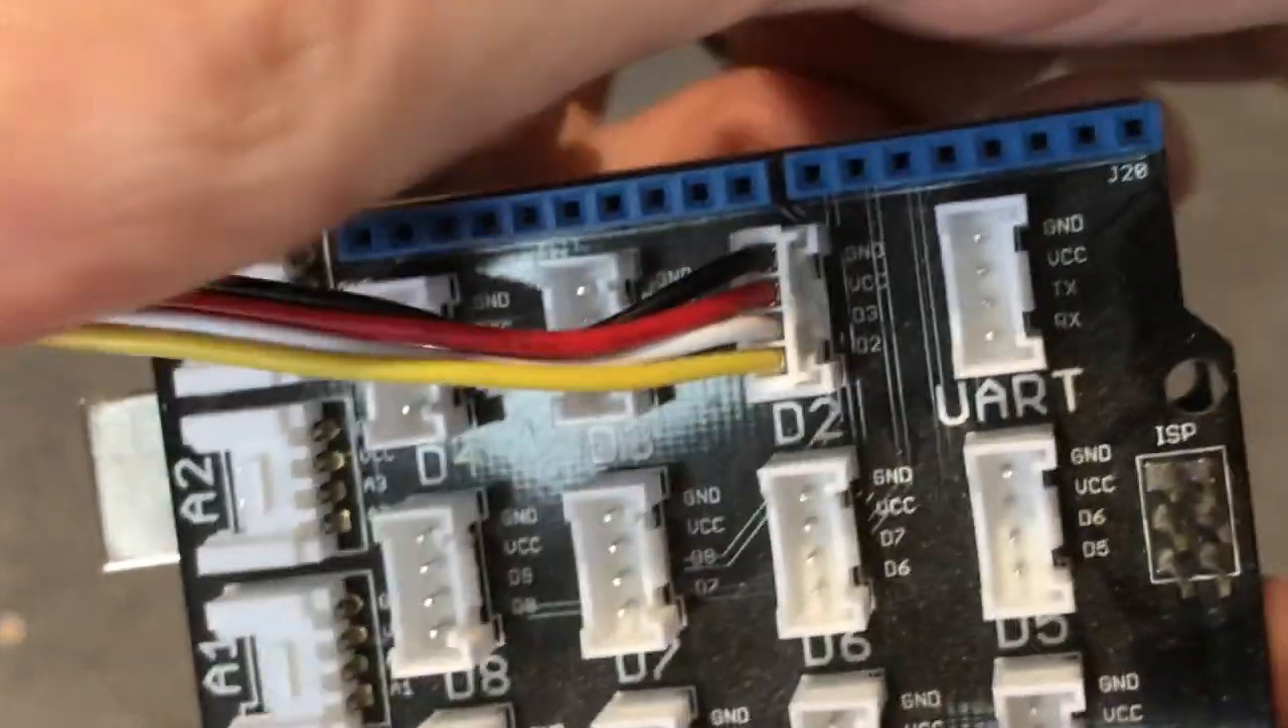Donc, lorsque je viens me brancher ici, par exemple, sur D2, j'ai bien le fil jaune qui est branché, ici, on le voit, sur D2.